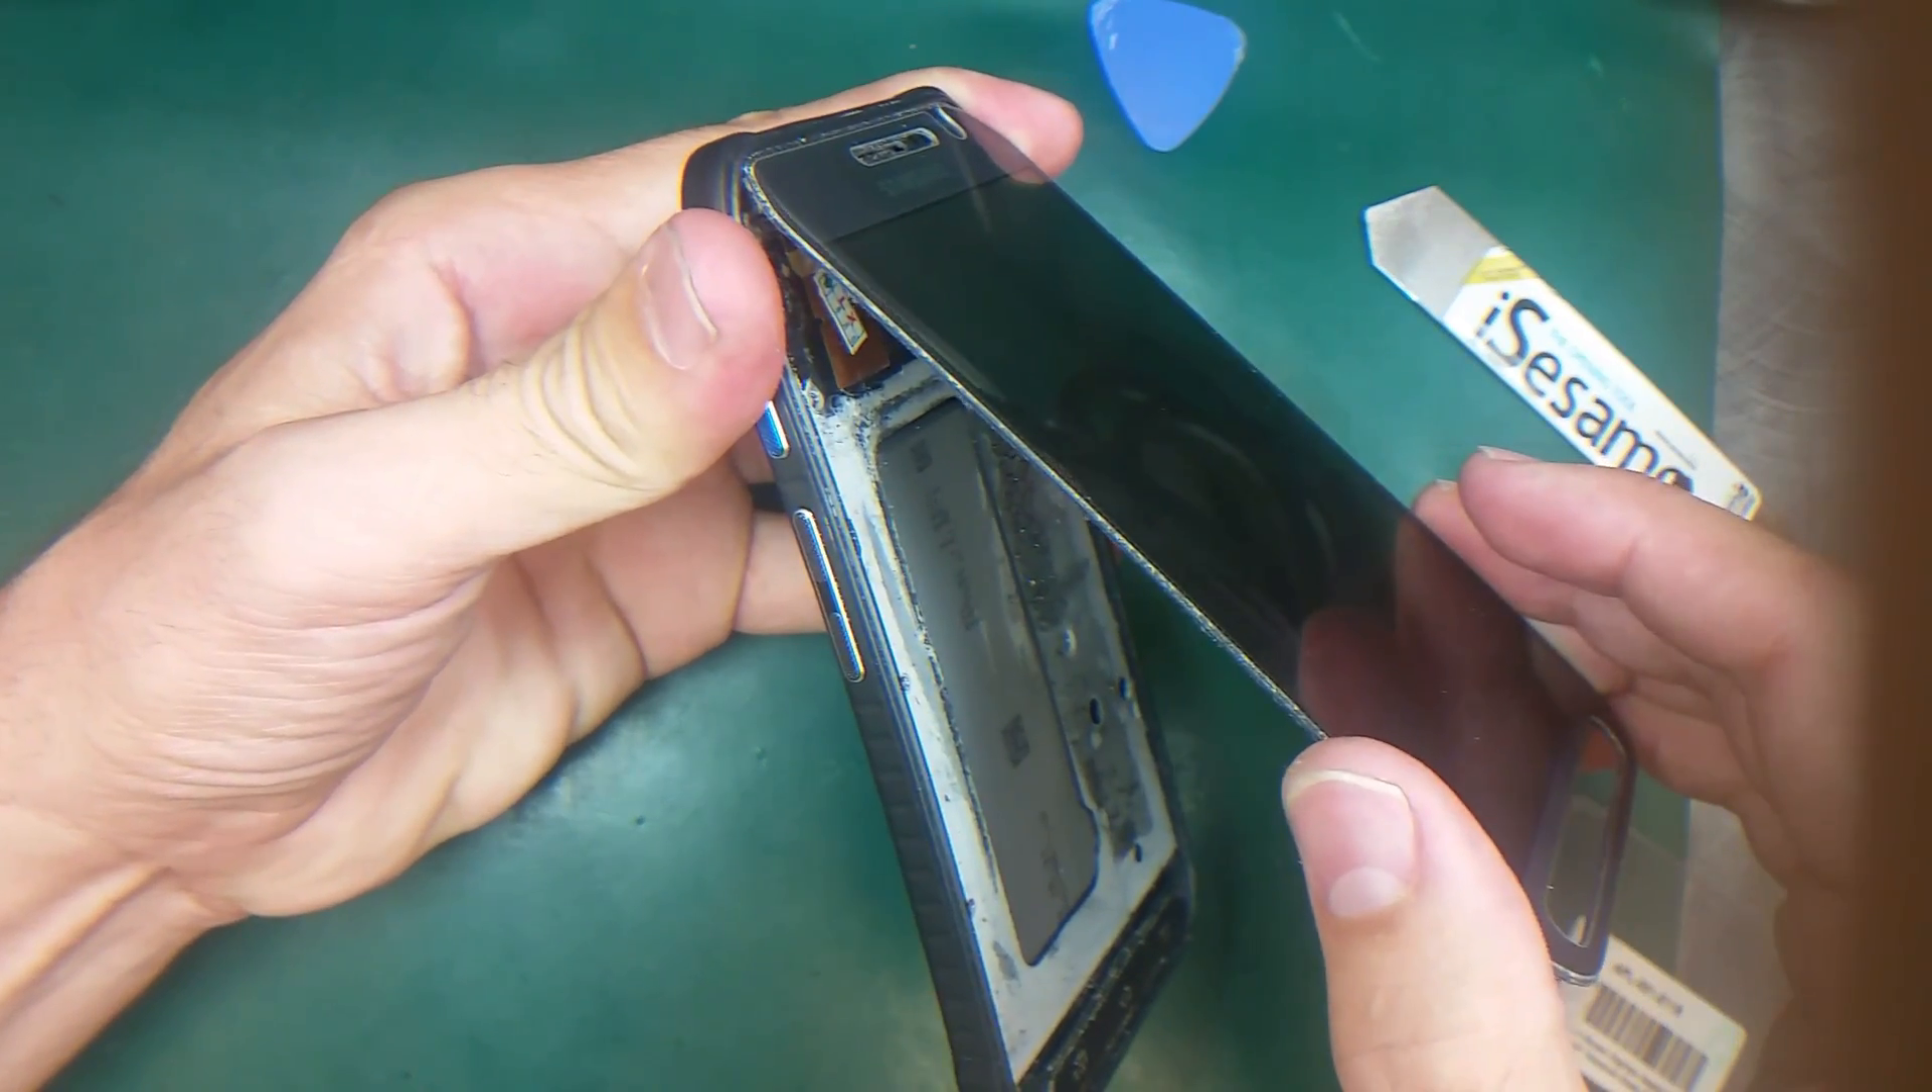Here you go, the screen is released.